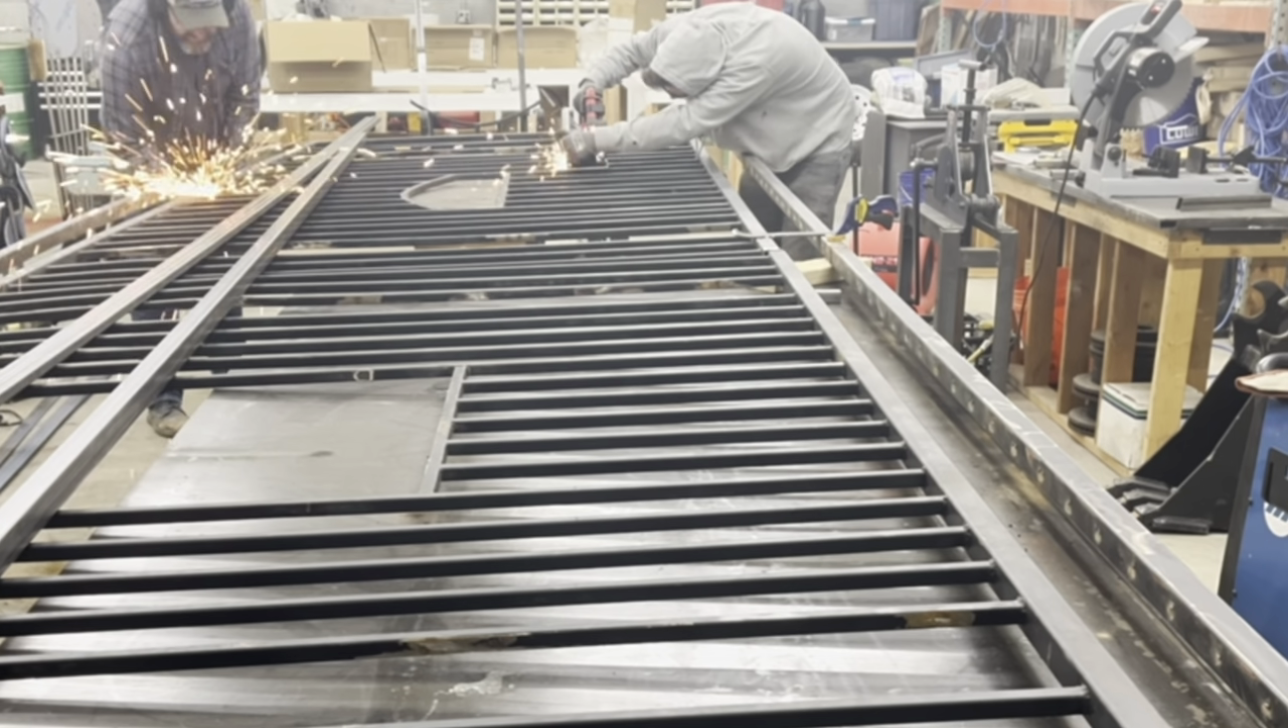We've got the gate together it's one piece but now we've got to almost cut it in half to take that bottom section out for the wood.